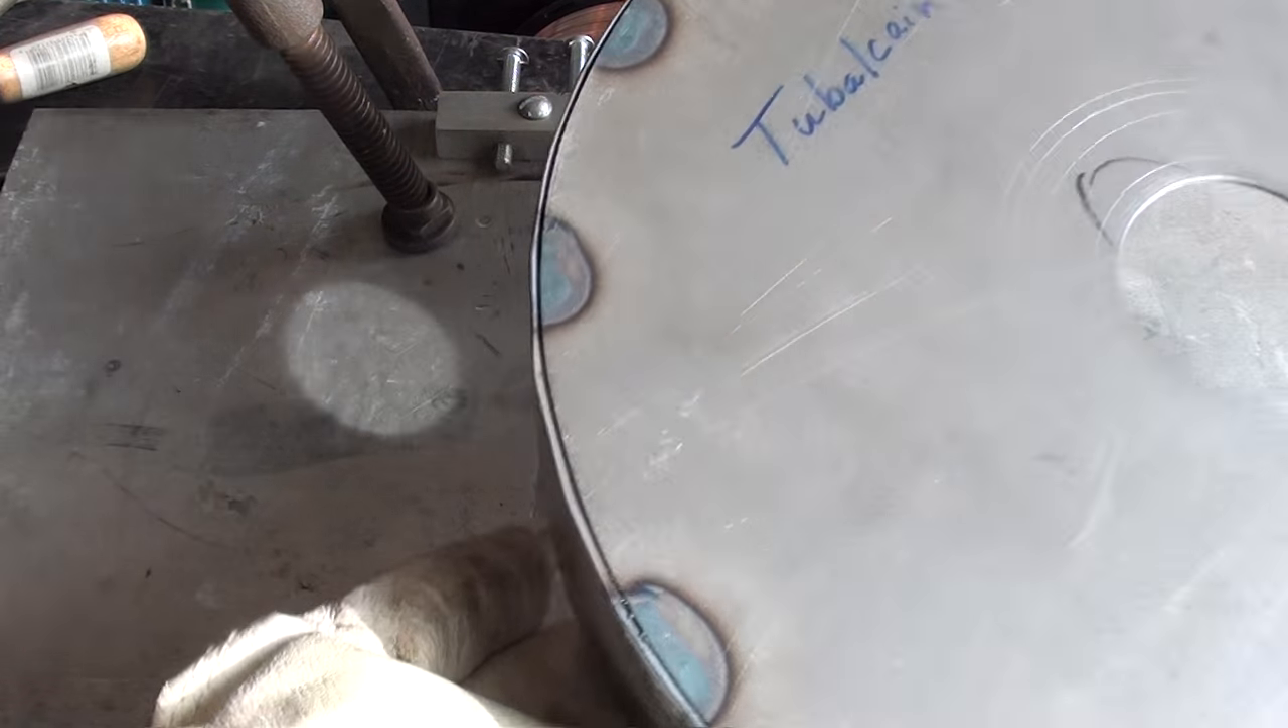But you can see I've got a series of short welds, I call them tacks or whatever and working my way around.